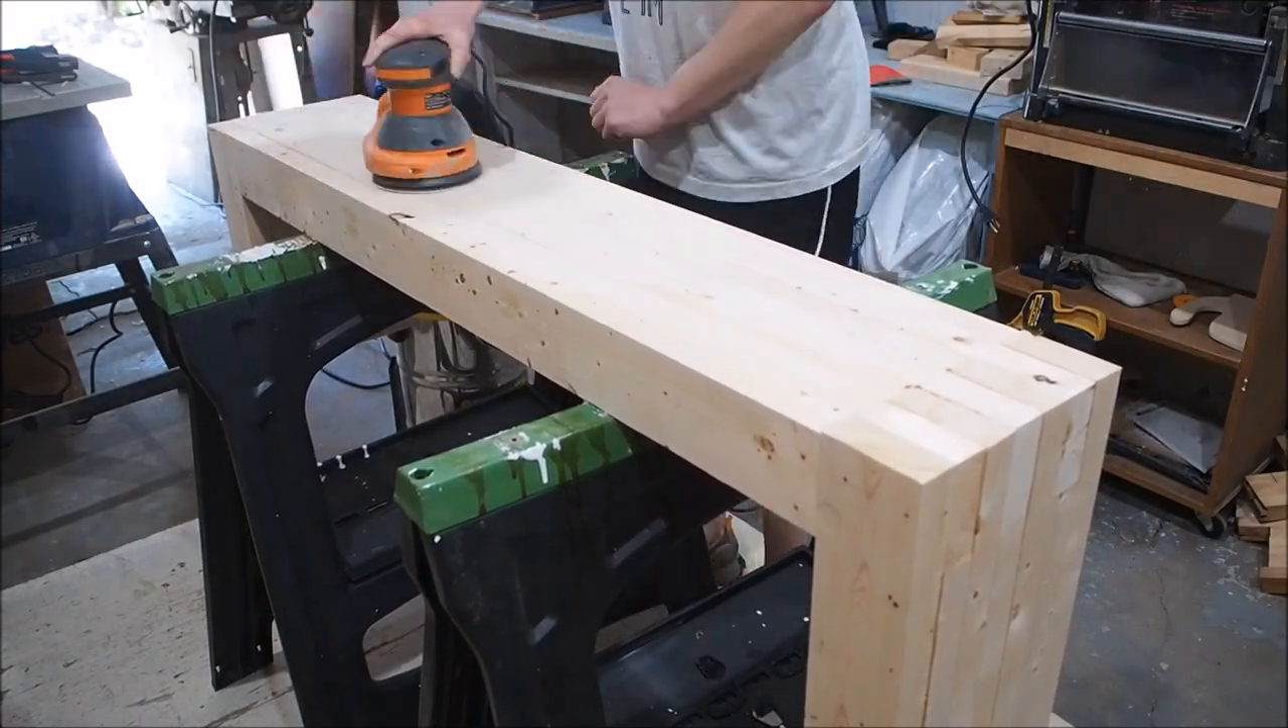Now I've taken all the clamps off and as you can see there are some imperfections some boards a little higher than the others but that's not a problem we can fix that with some sanding.